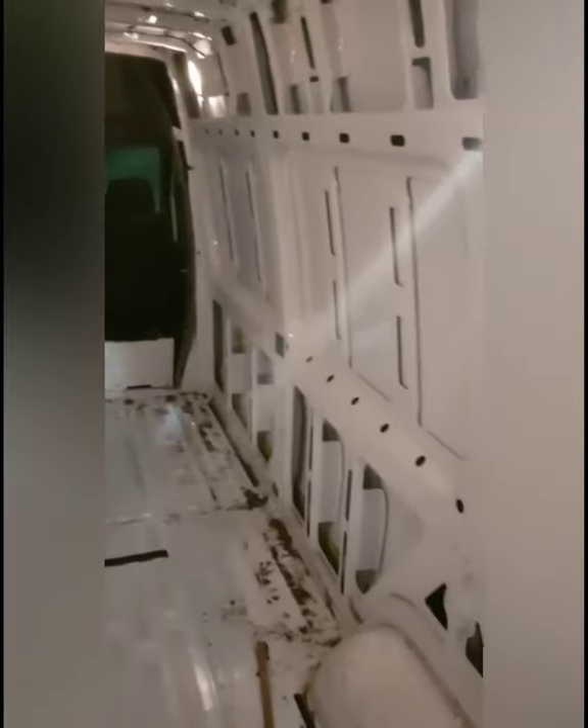The floor and the plywood is now out.